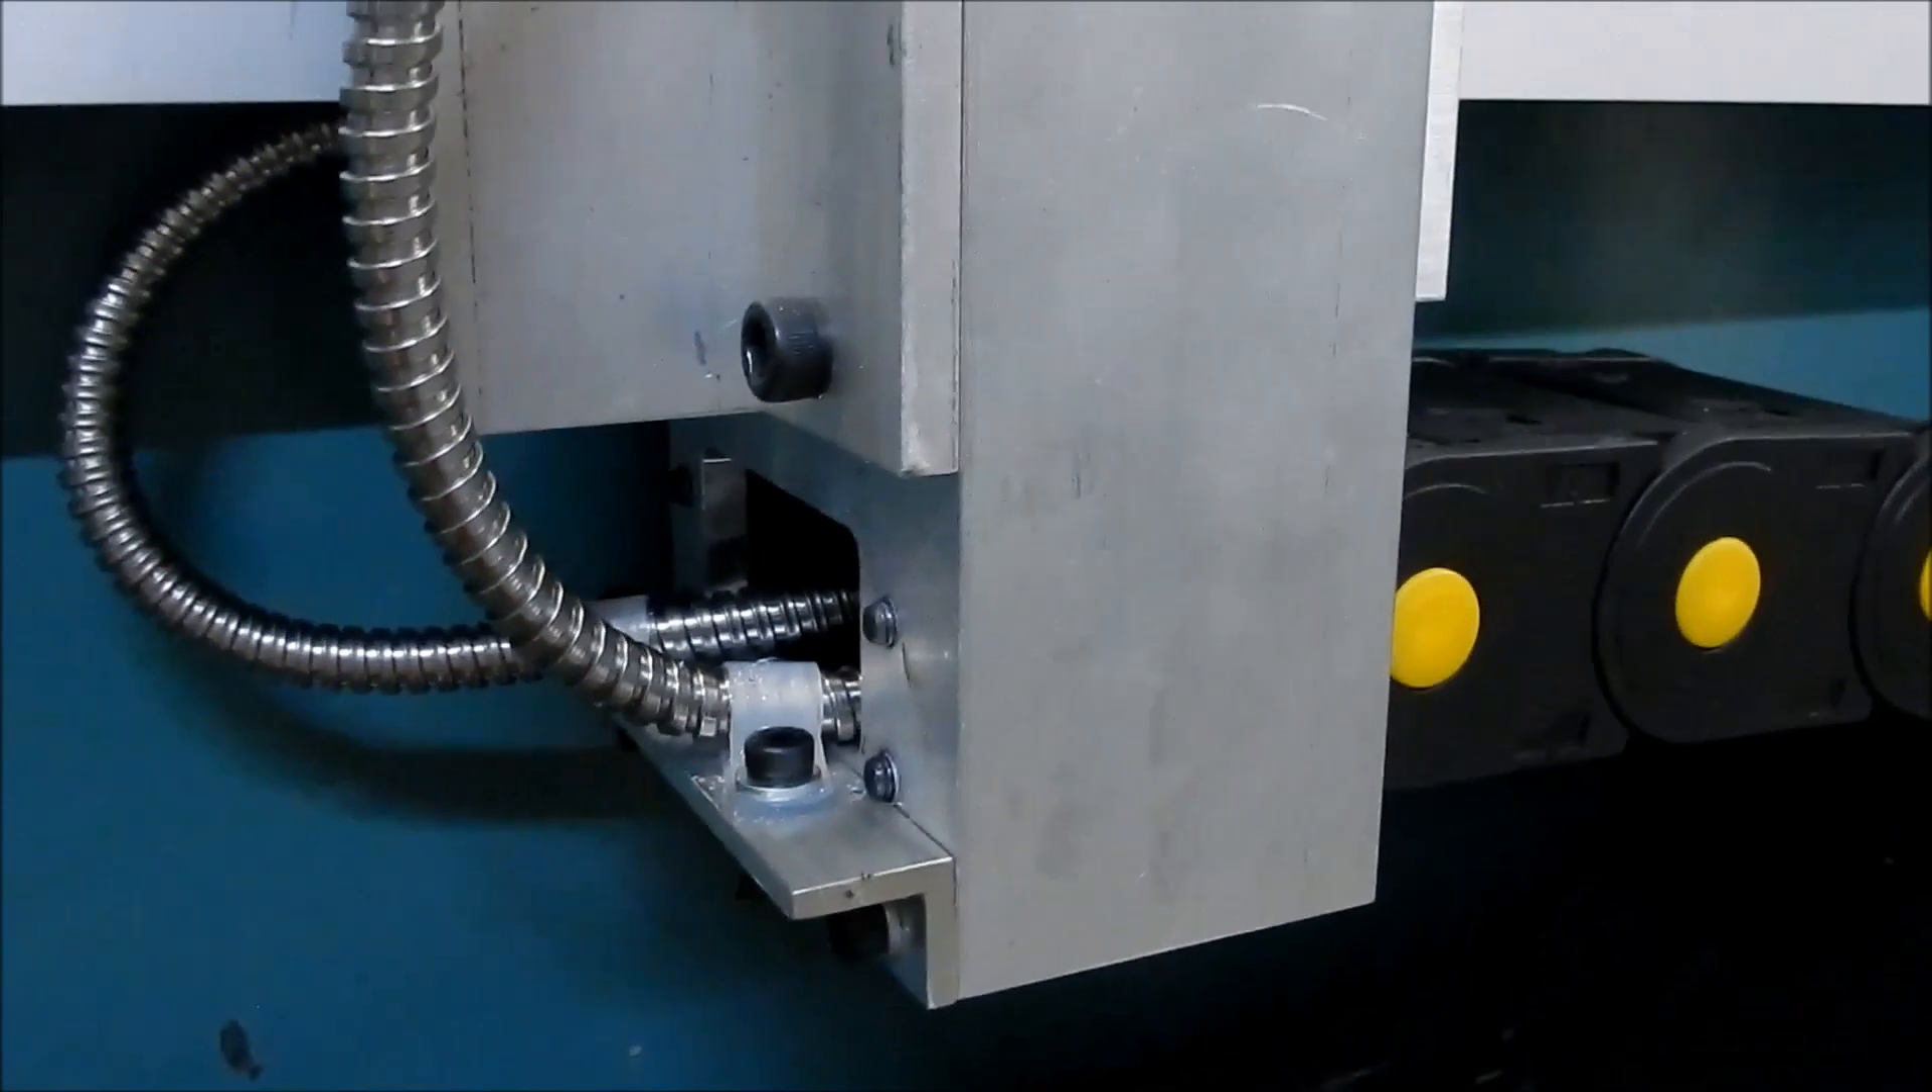And I've just bolted on an angle for the plastic clips to hold into place.